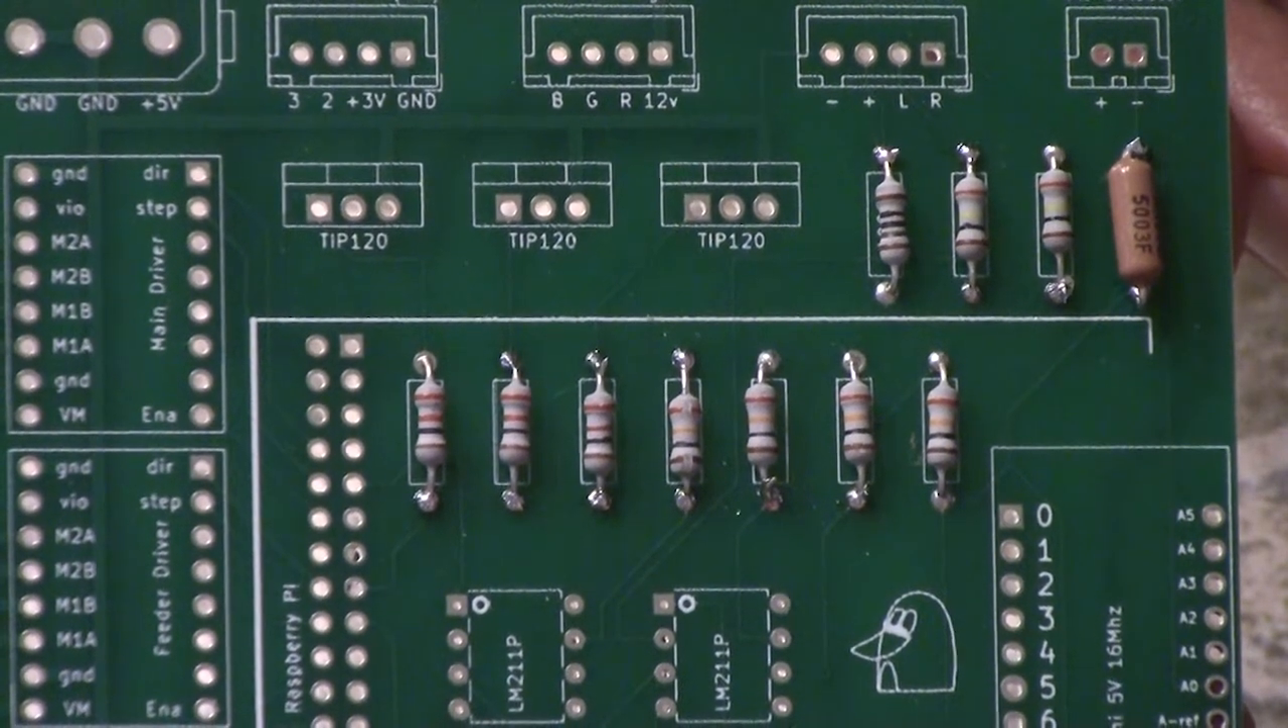And here you can see we've got all the resistors put on.